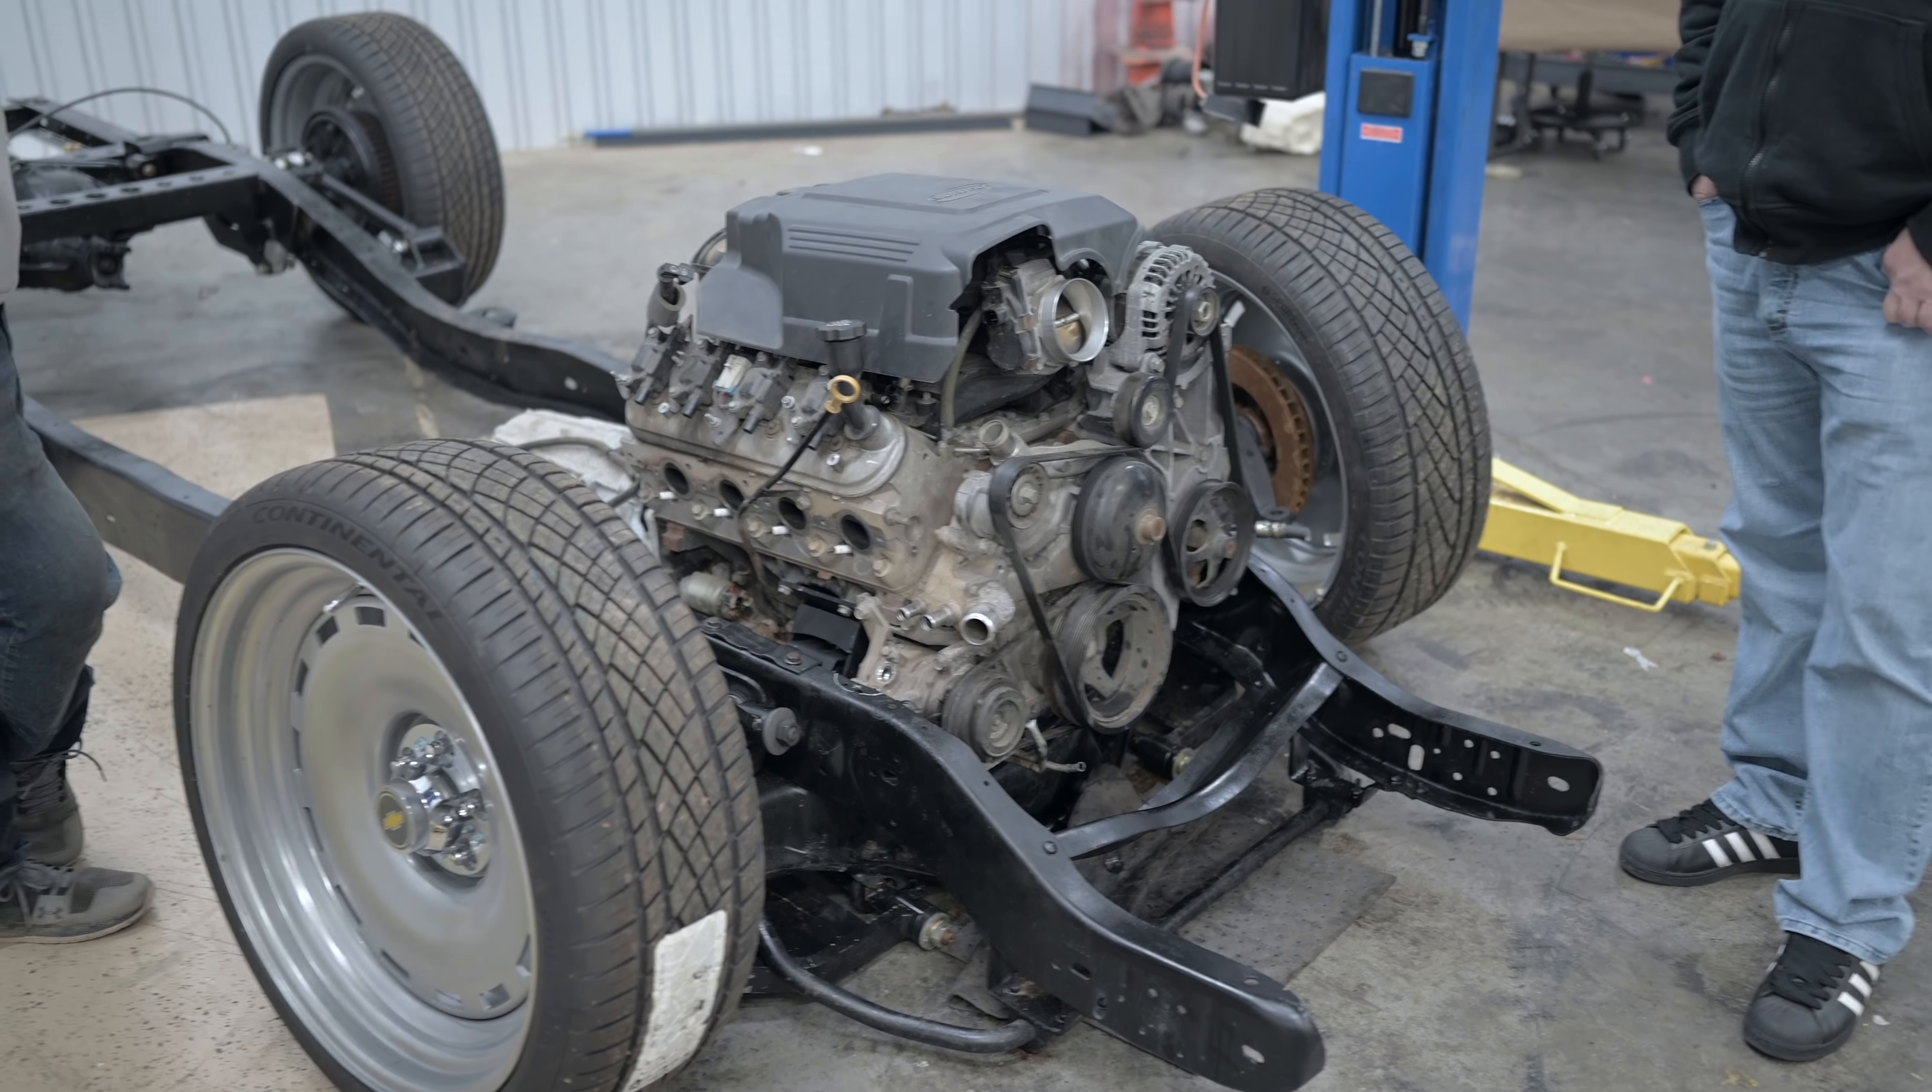As you can see in the last video, we got the motor out of the donor, into the chassis.